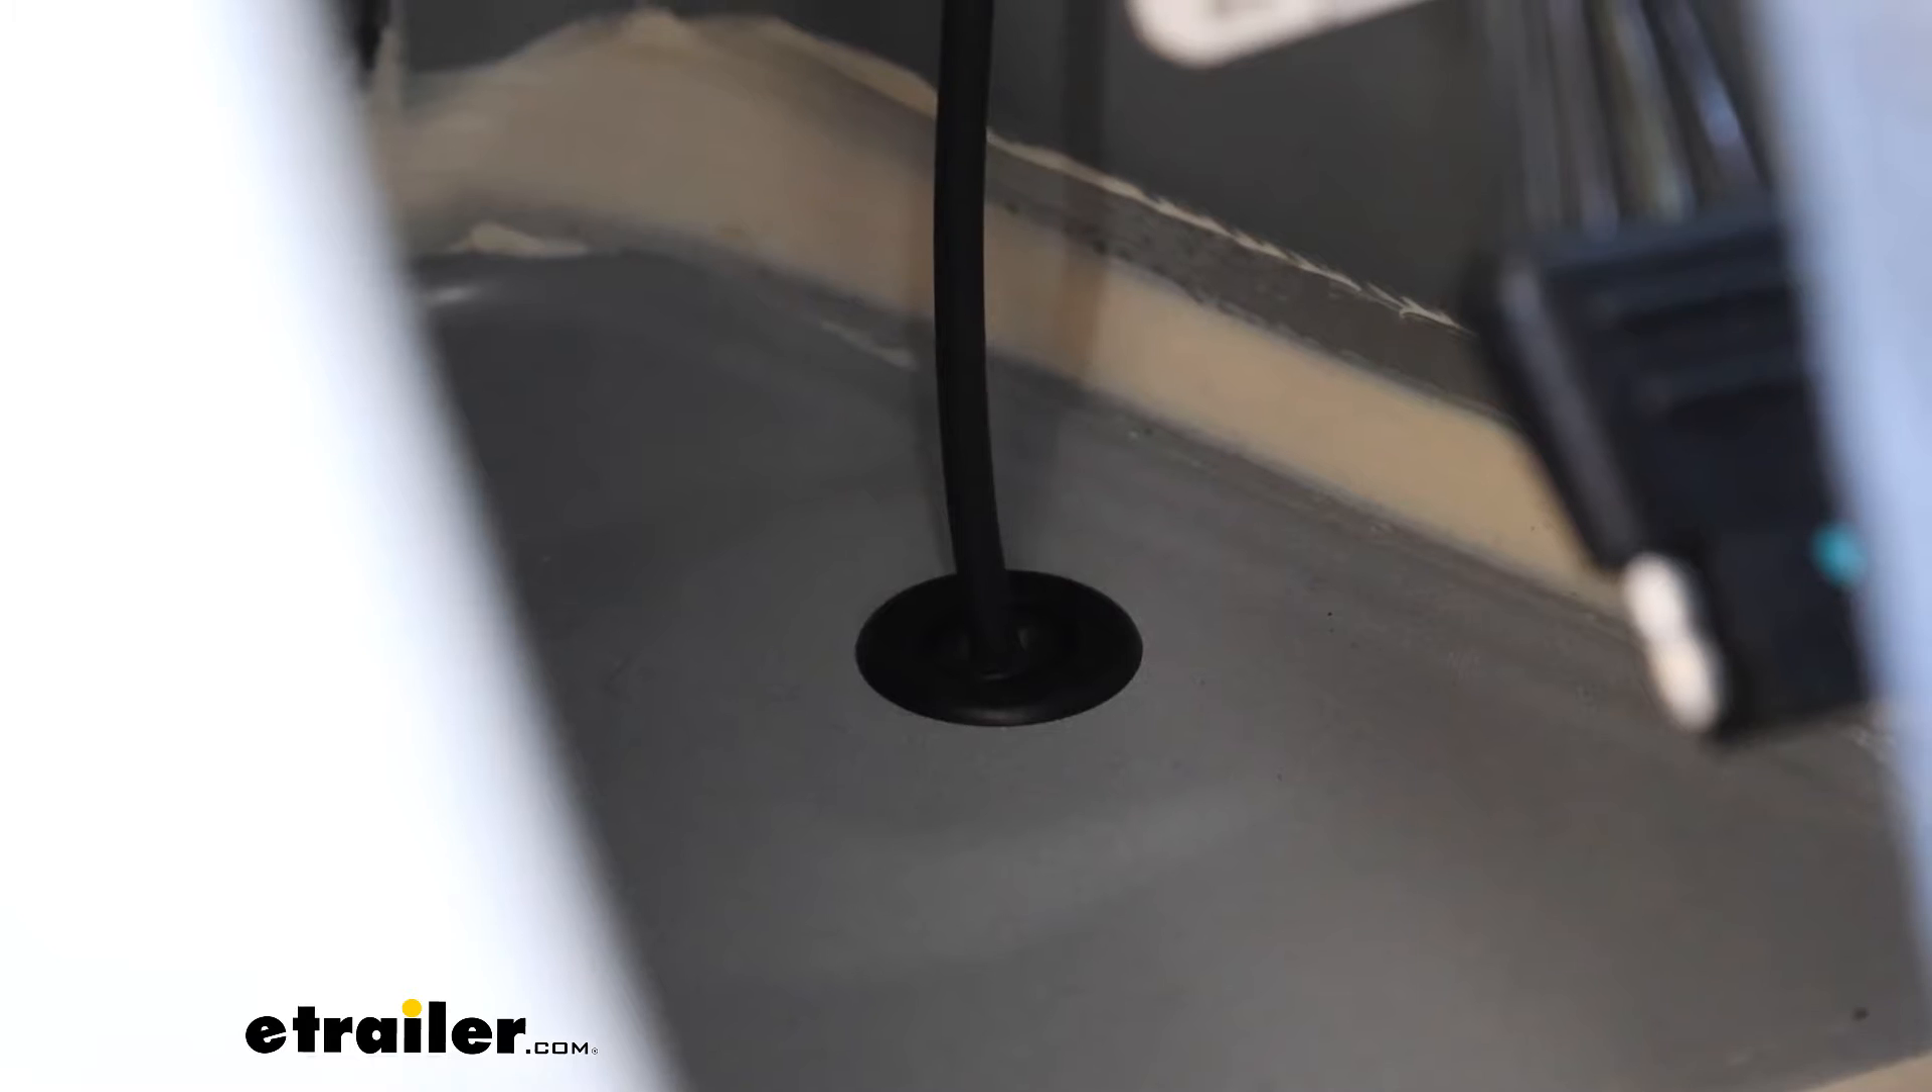Now I've passed our power wire through our grommet, and I just poked a hole through it using a punch. That way we could feed the wire through, and it's going to still have a nice seal.